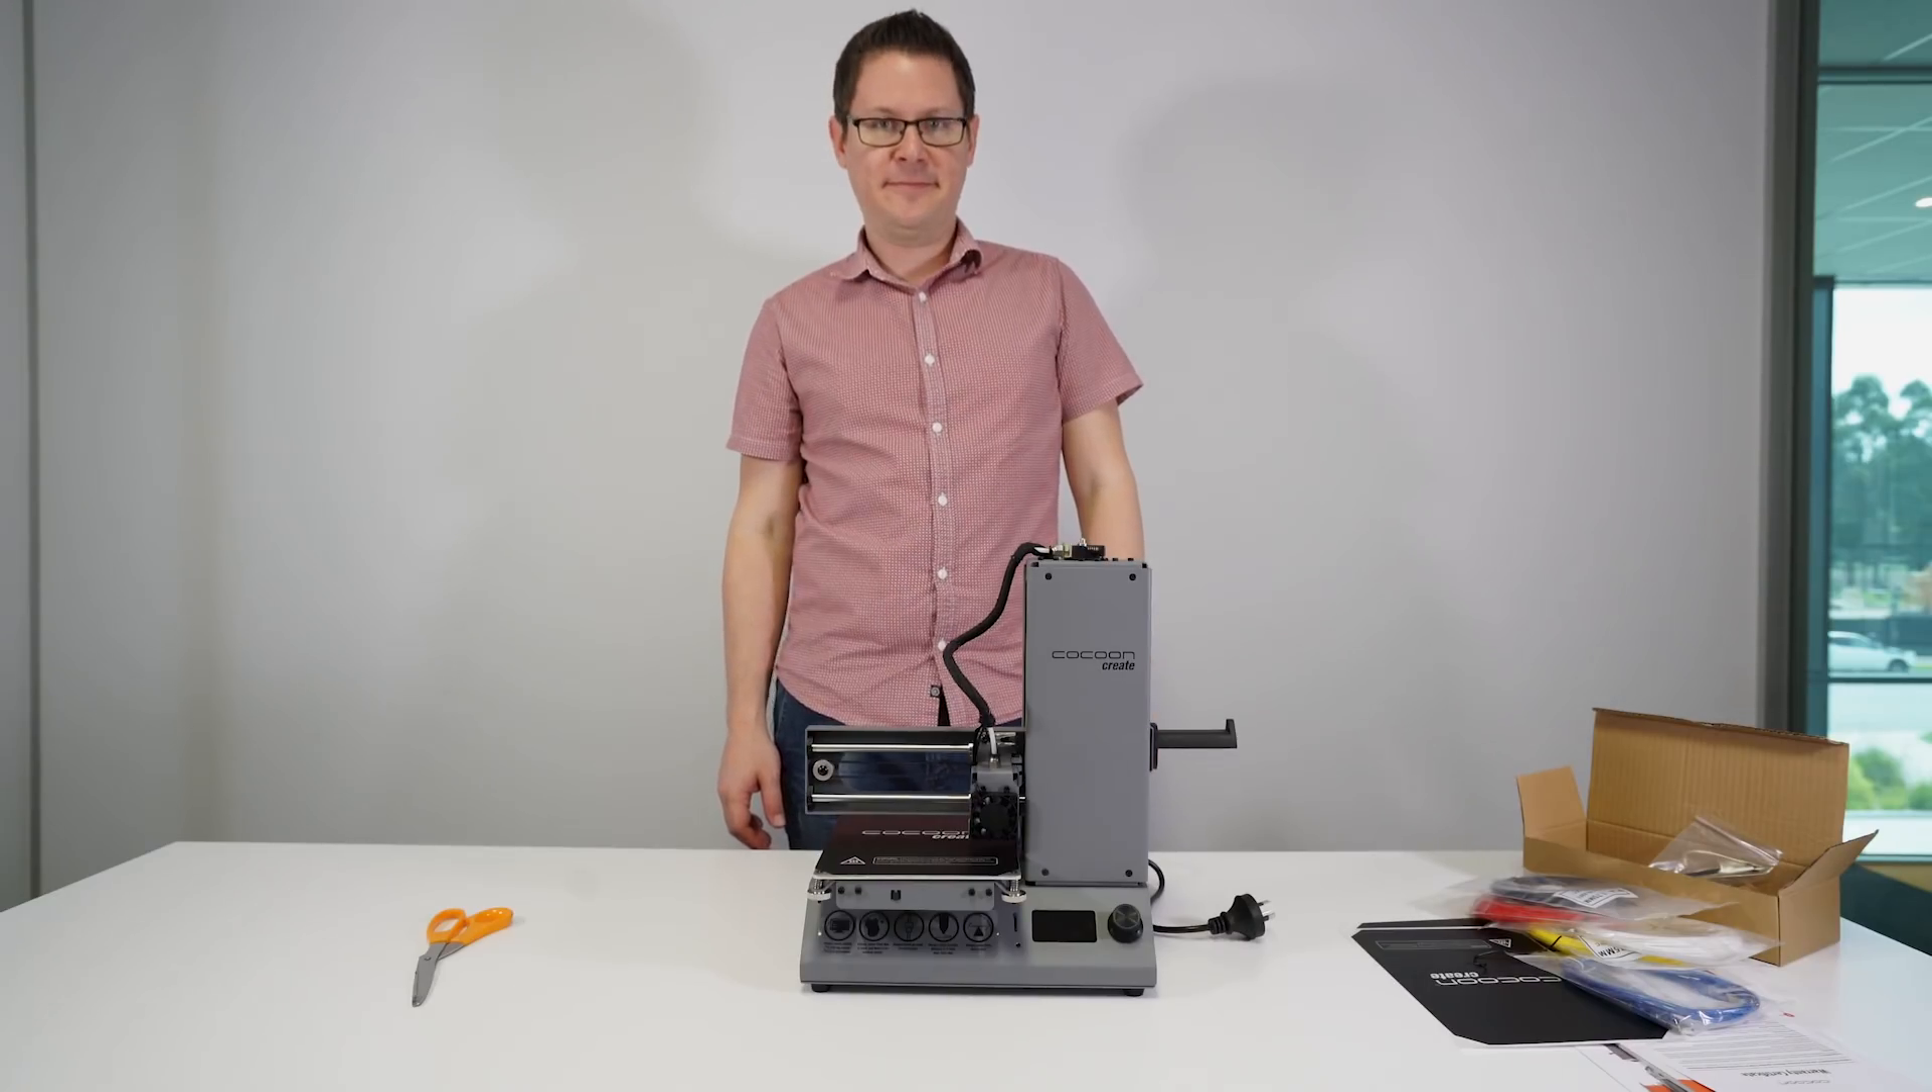That's it your Cocoon Create Model Maker 3D printer is now assembled.